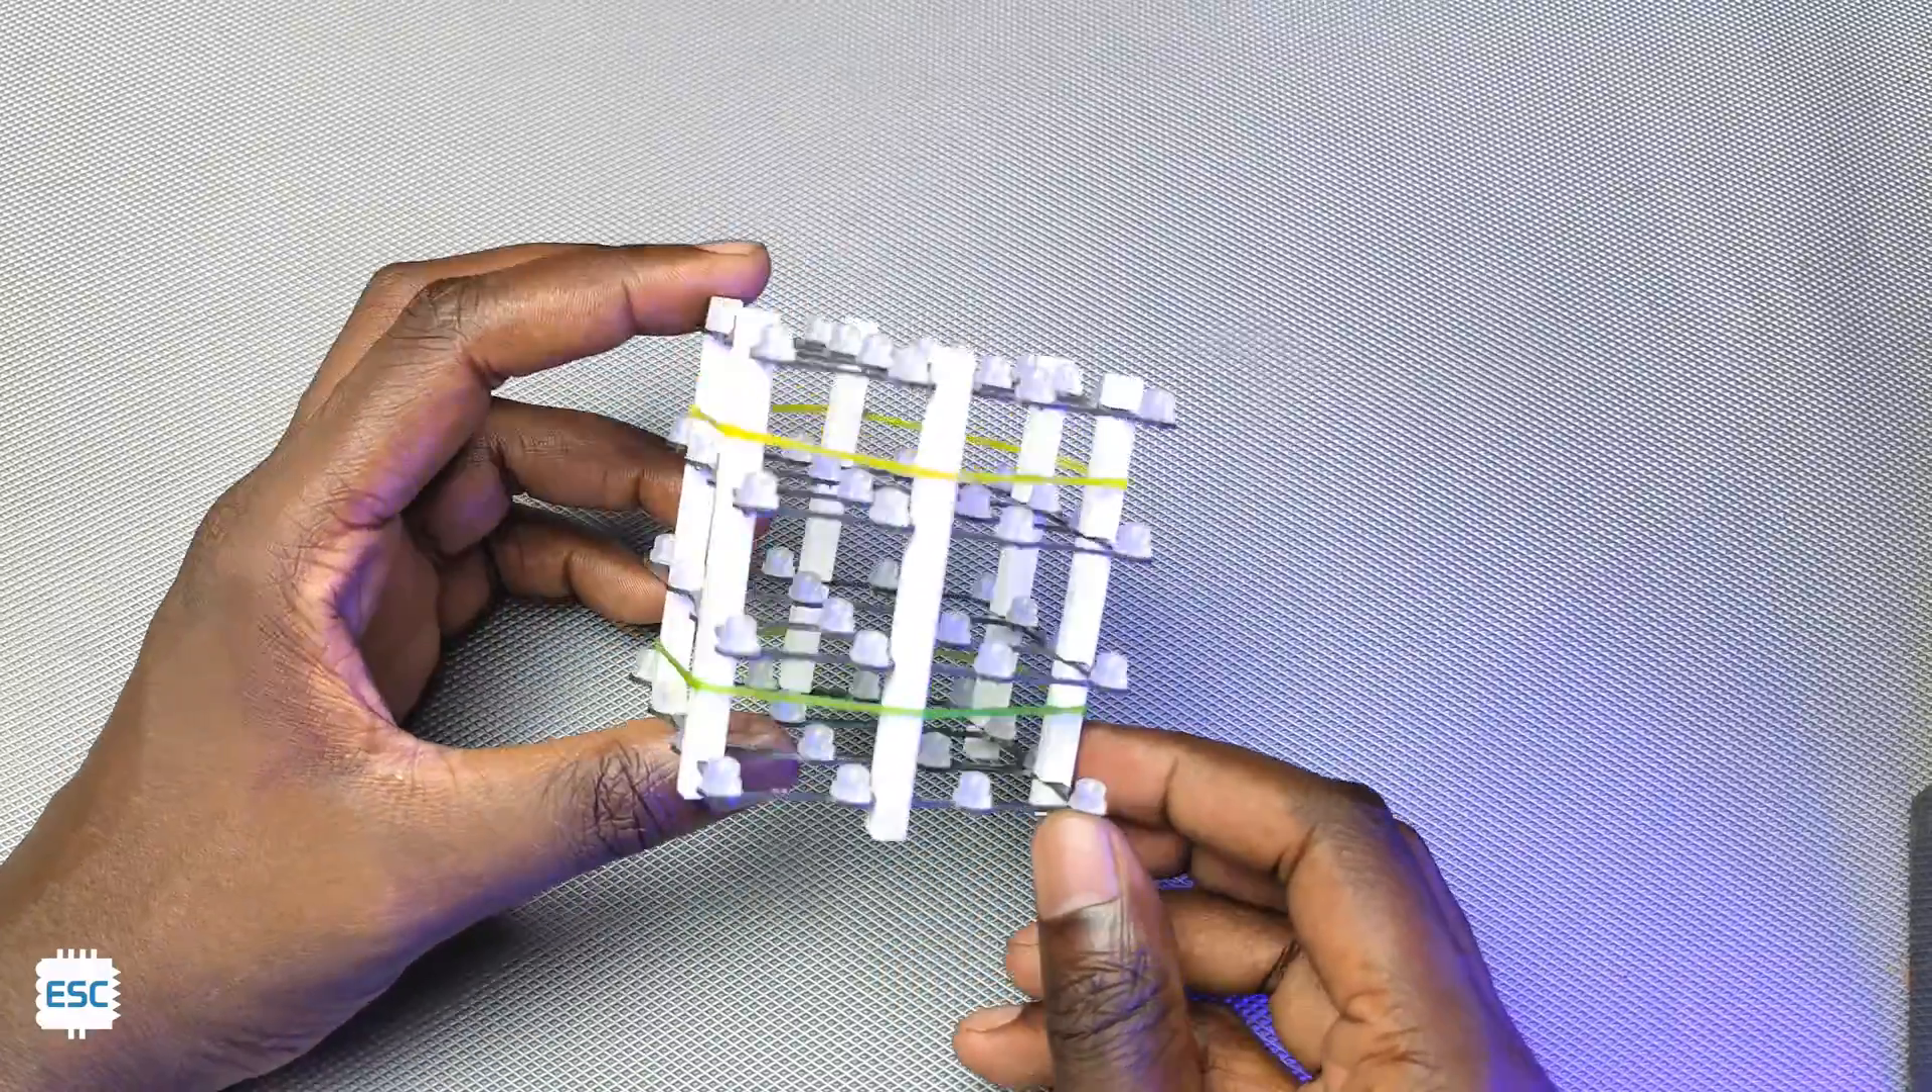With the help of this jigs, I stacked the four layers and secured it with some rubber bands.